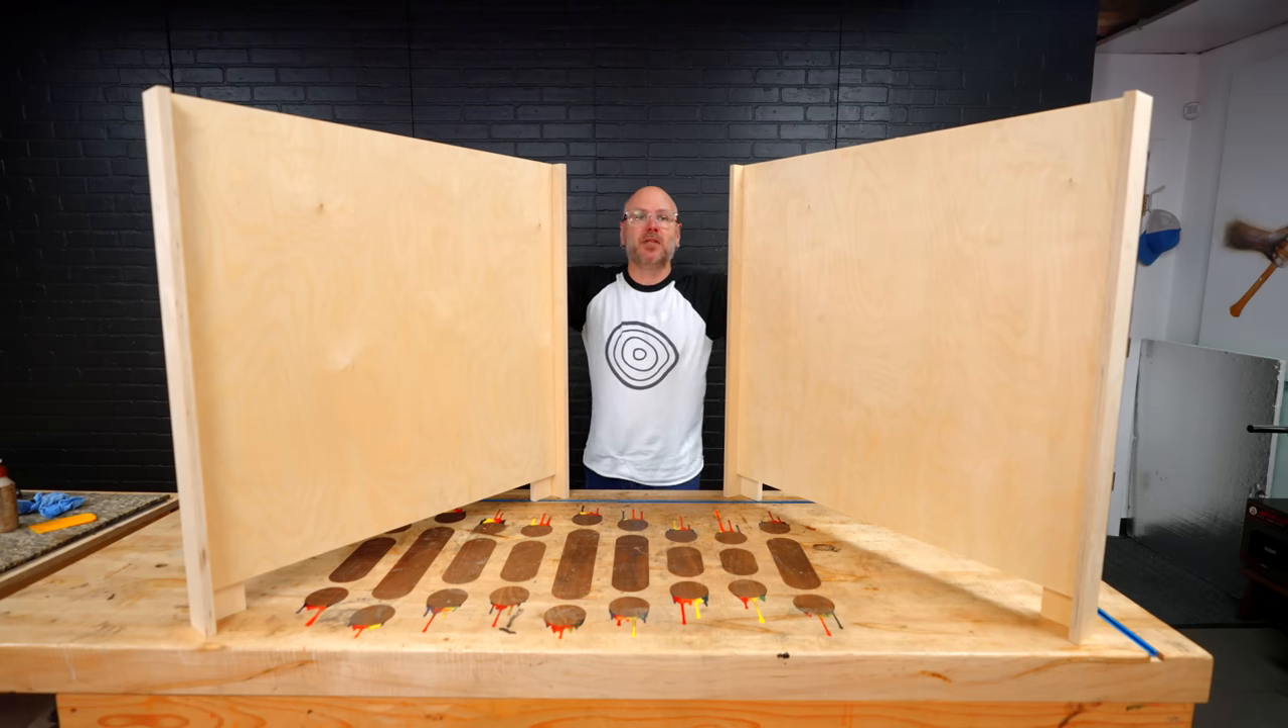So now we have our two side assemblies.